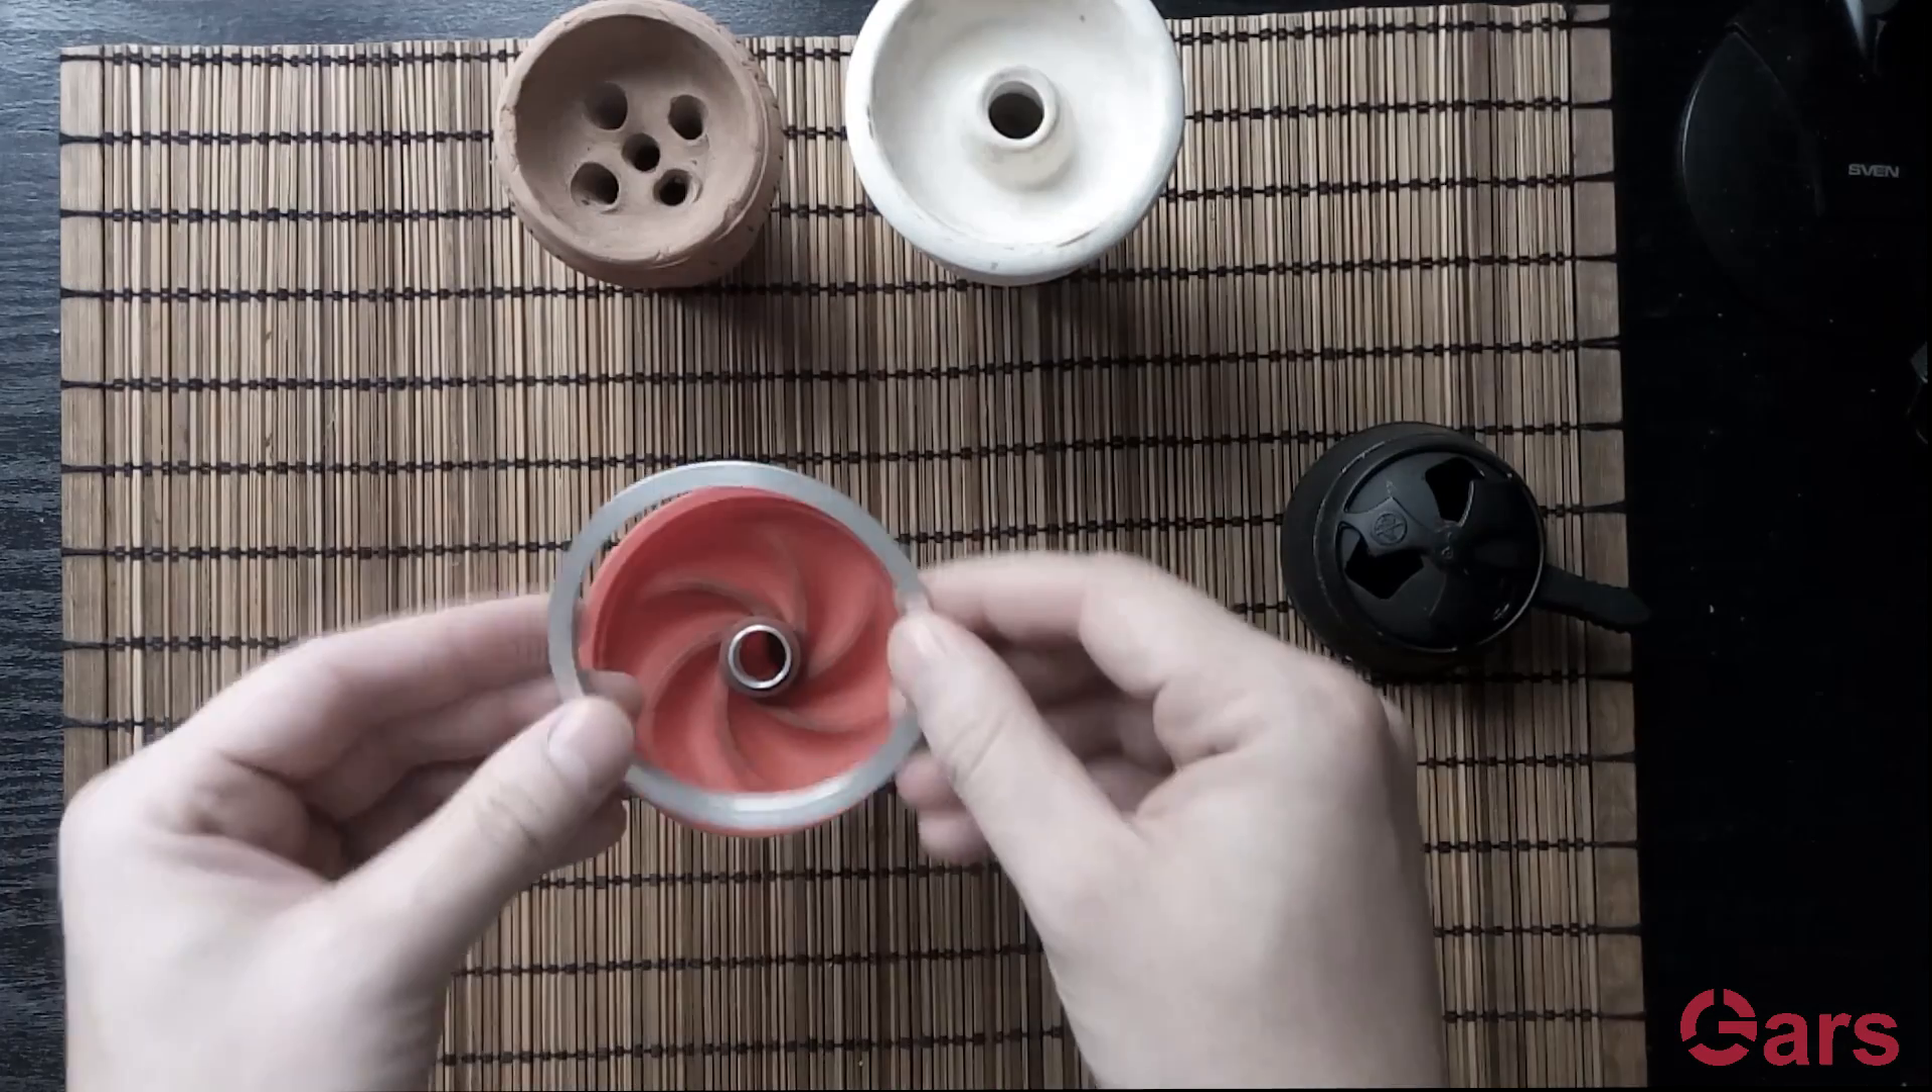Во -первых, я вставил втулку в центральное отверстие, увеличив диаметр с 10 до 12.